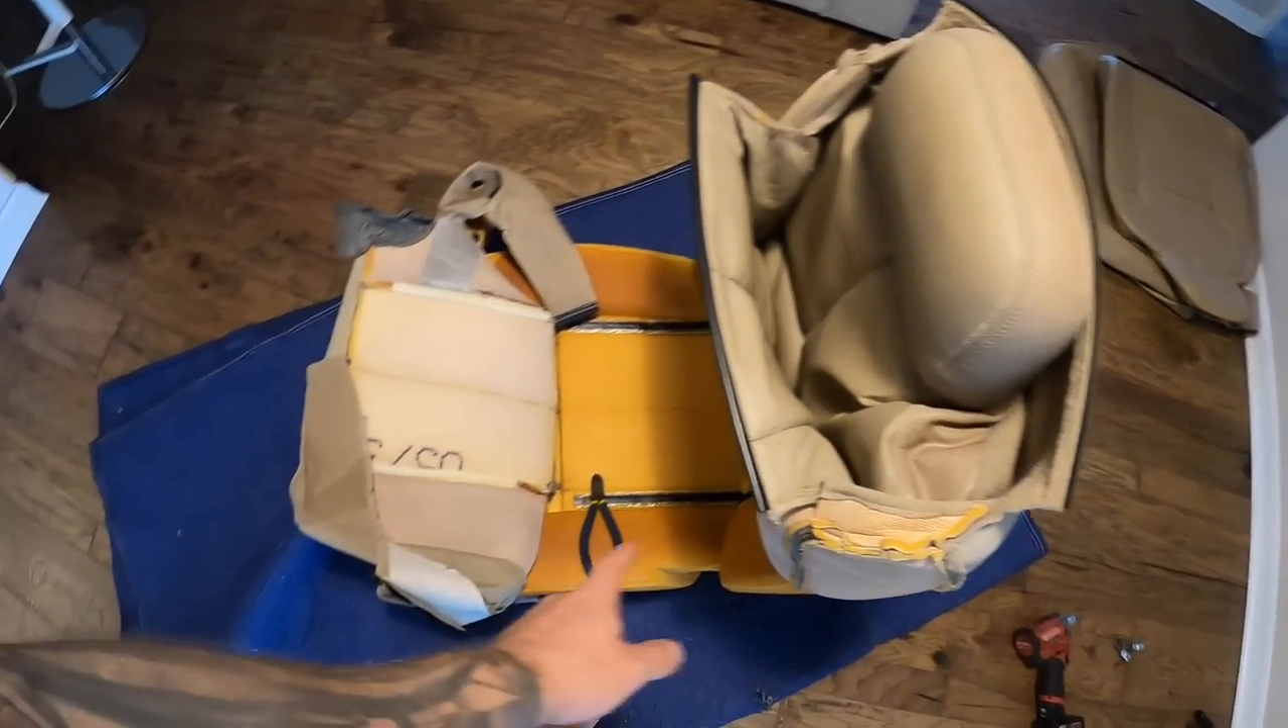So I started pulling off the old covers.